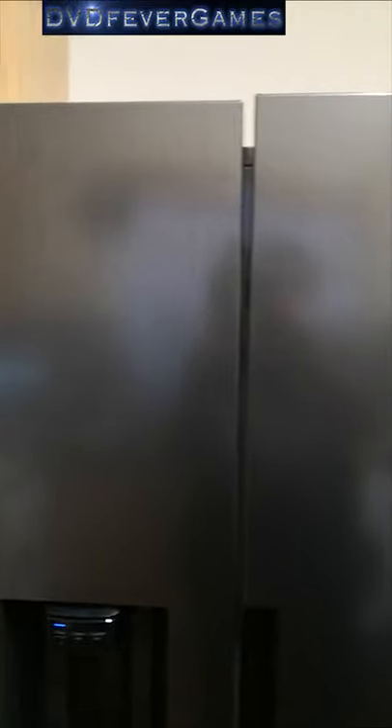As you can see at the top there, the door is not level.